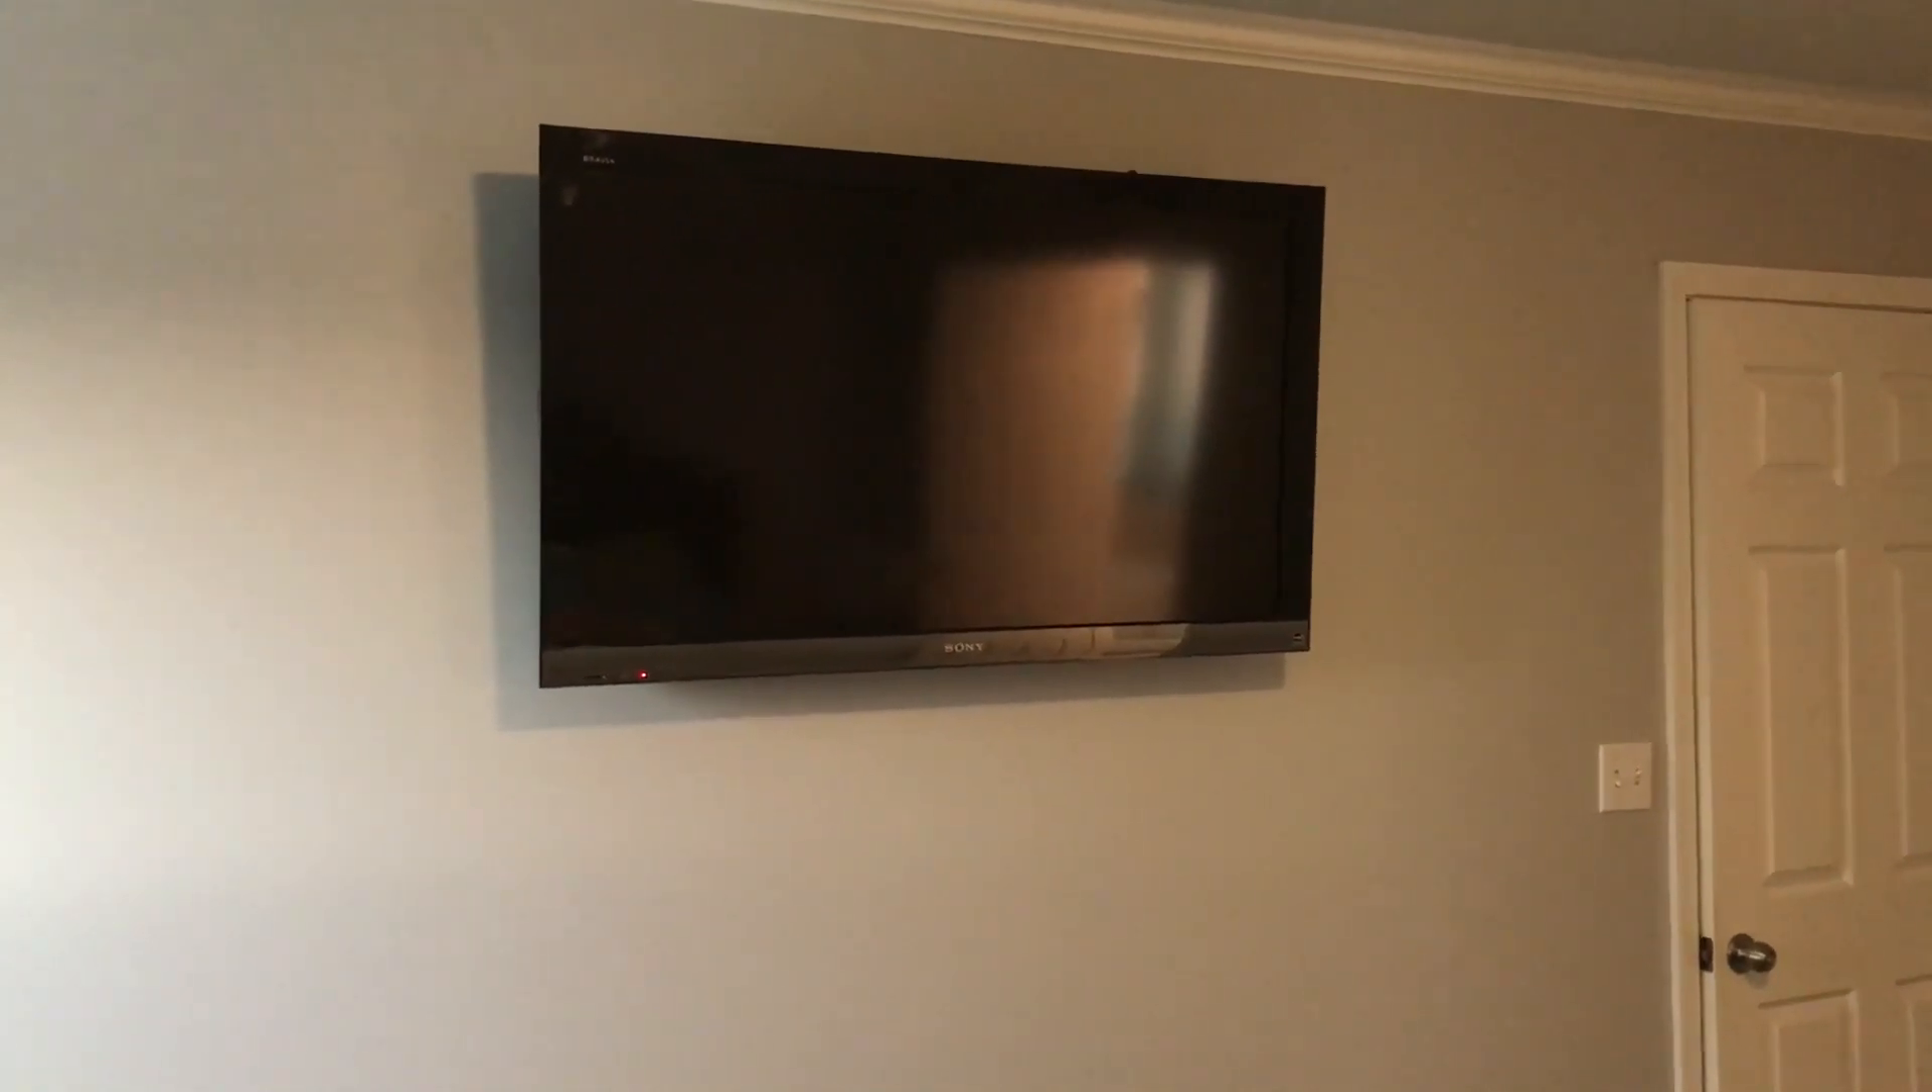This is the end result after you hide the wires behind the wall.